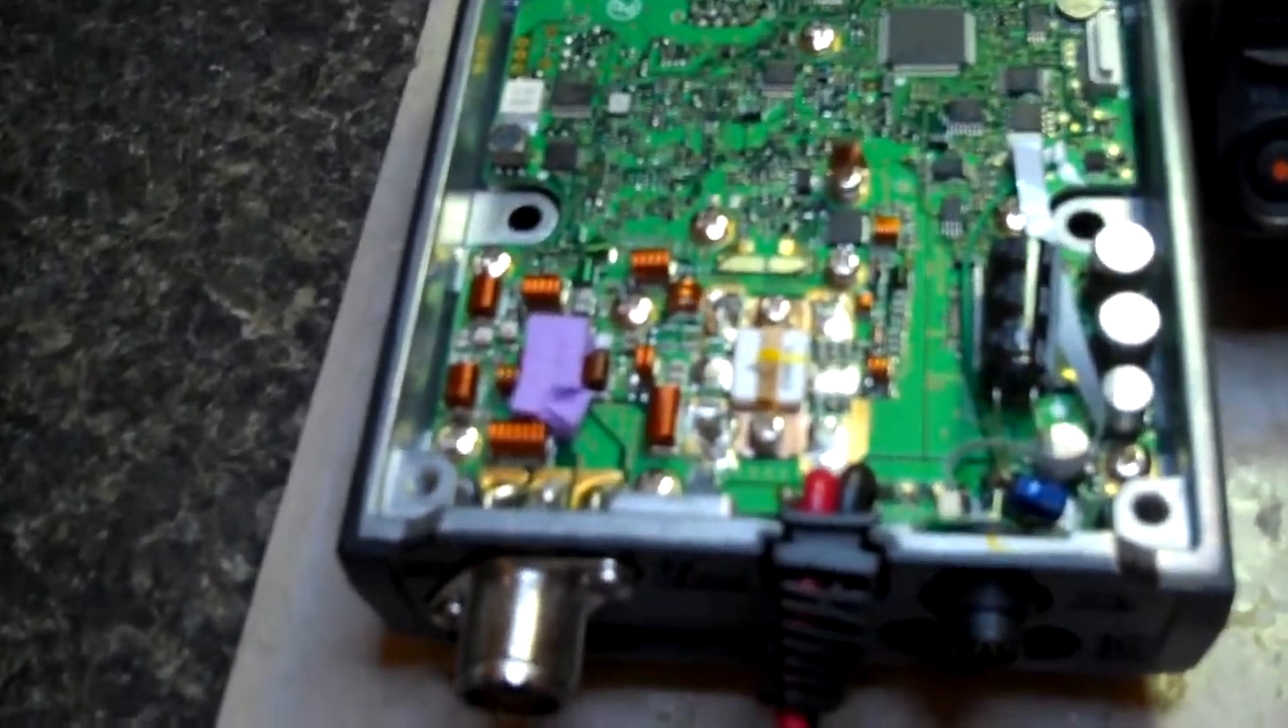This is an FTM10. I've removed the cover.